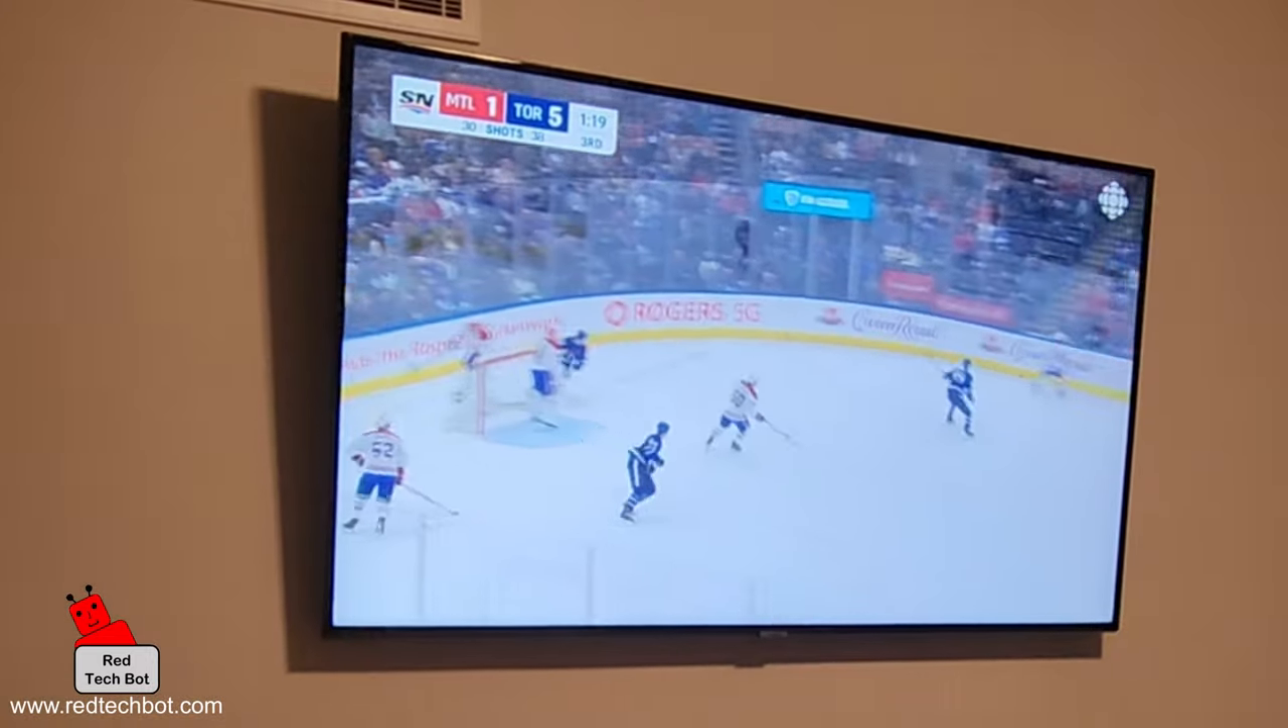And as you can see the TV's in place and I'm just going to verify that everything is level with the little spirit level there.